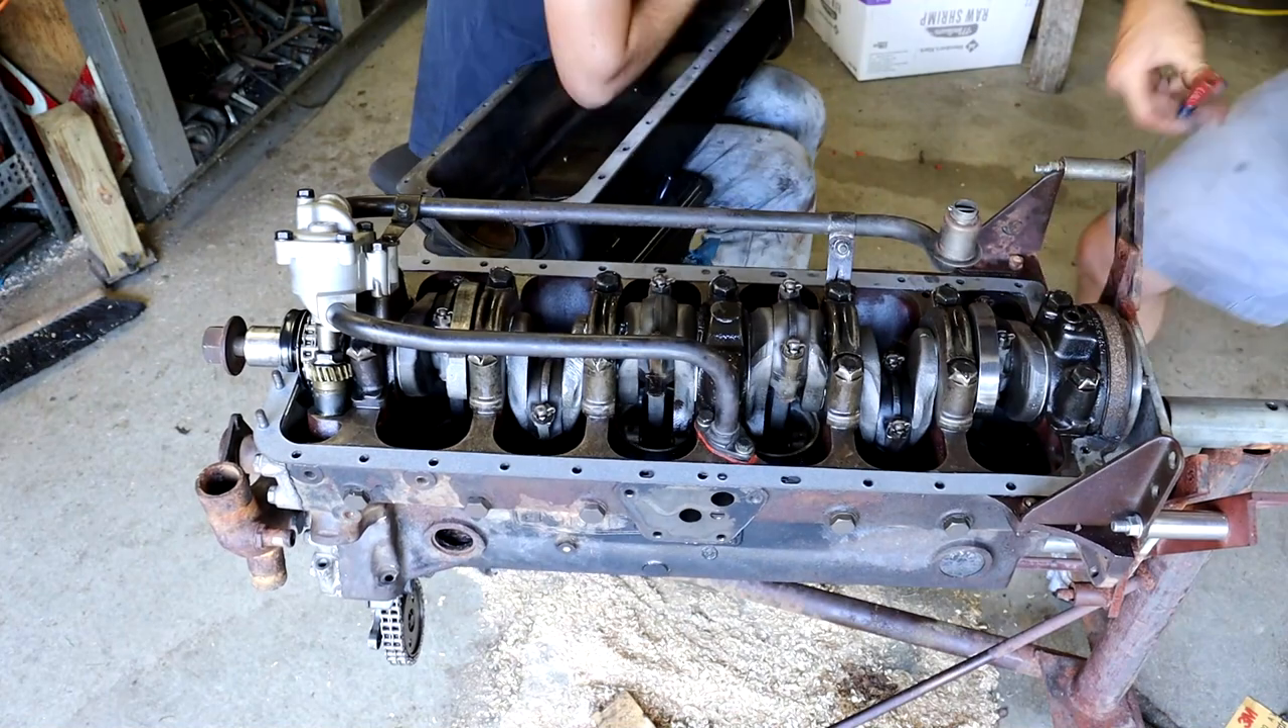Now the last thing to really complete the bottom end is to get the oil pan back on.